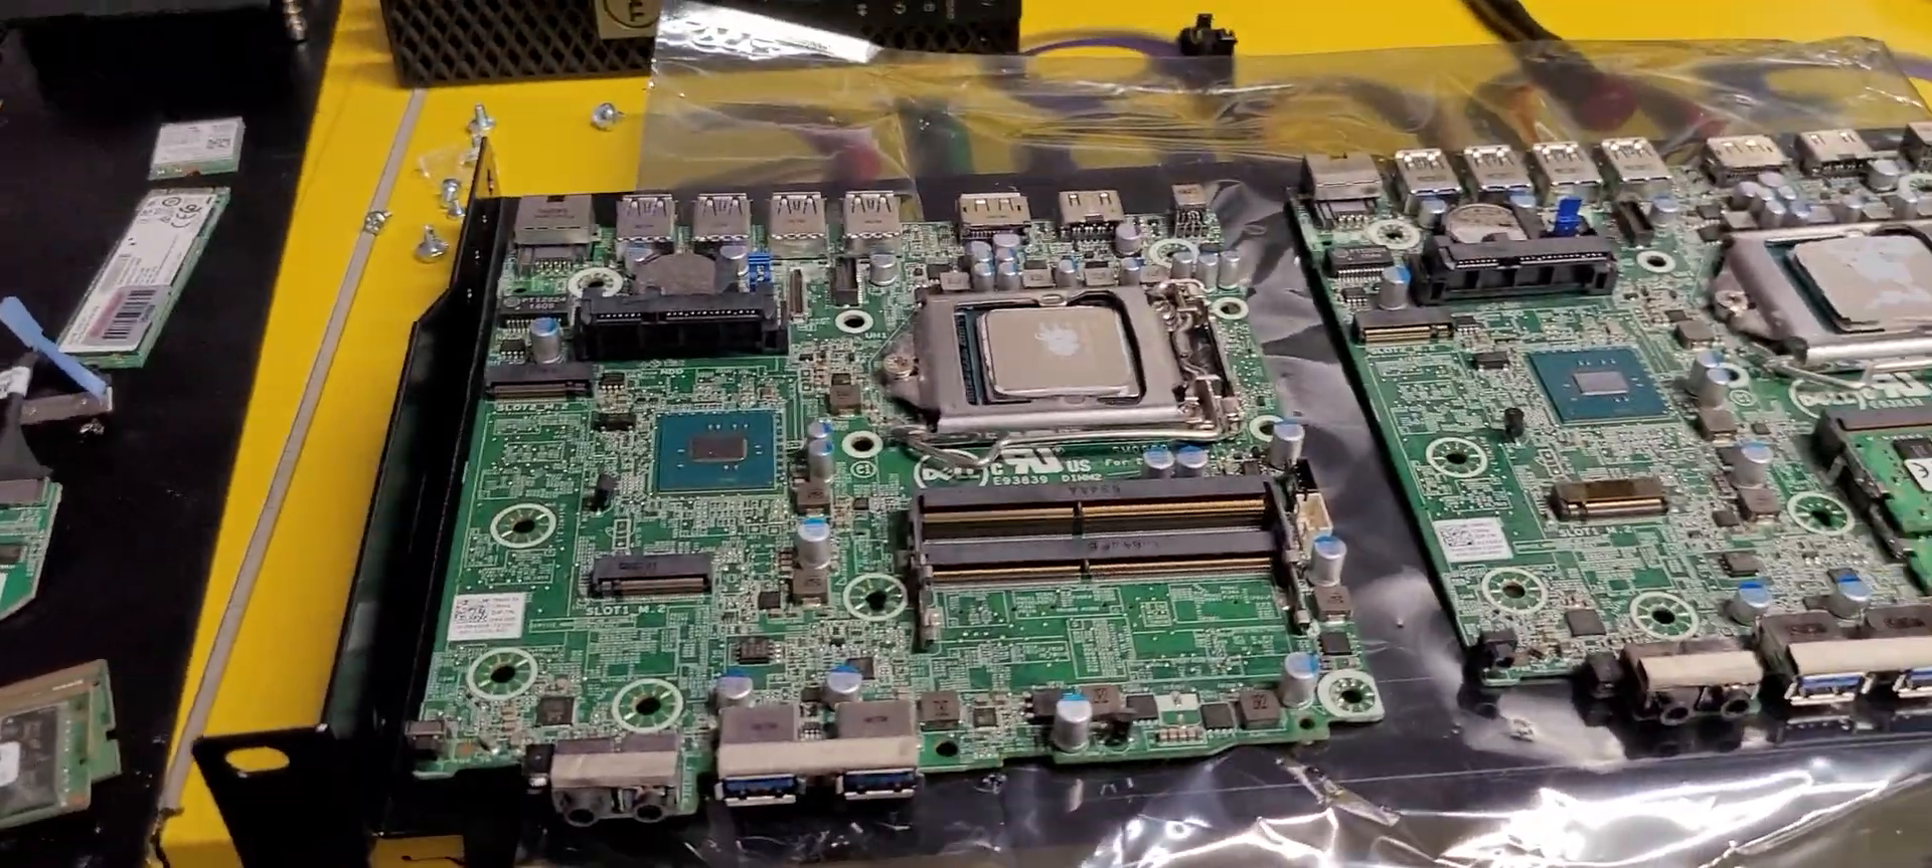Okay, so here we have two wafer thin boards They will have their heat sinks reattached.